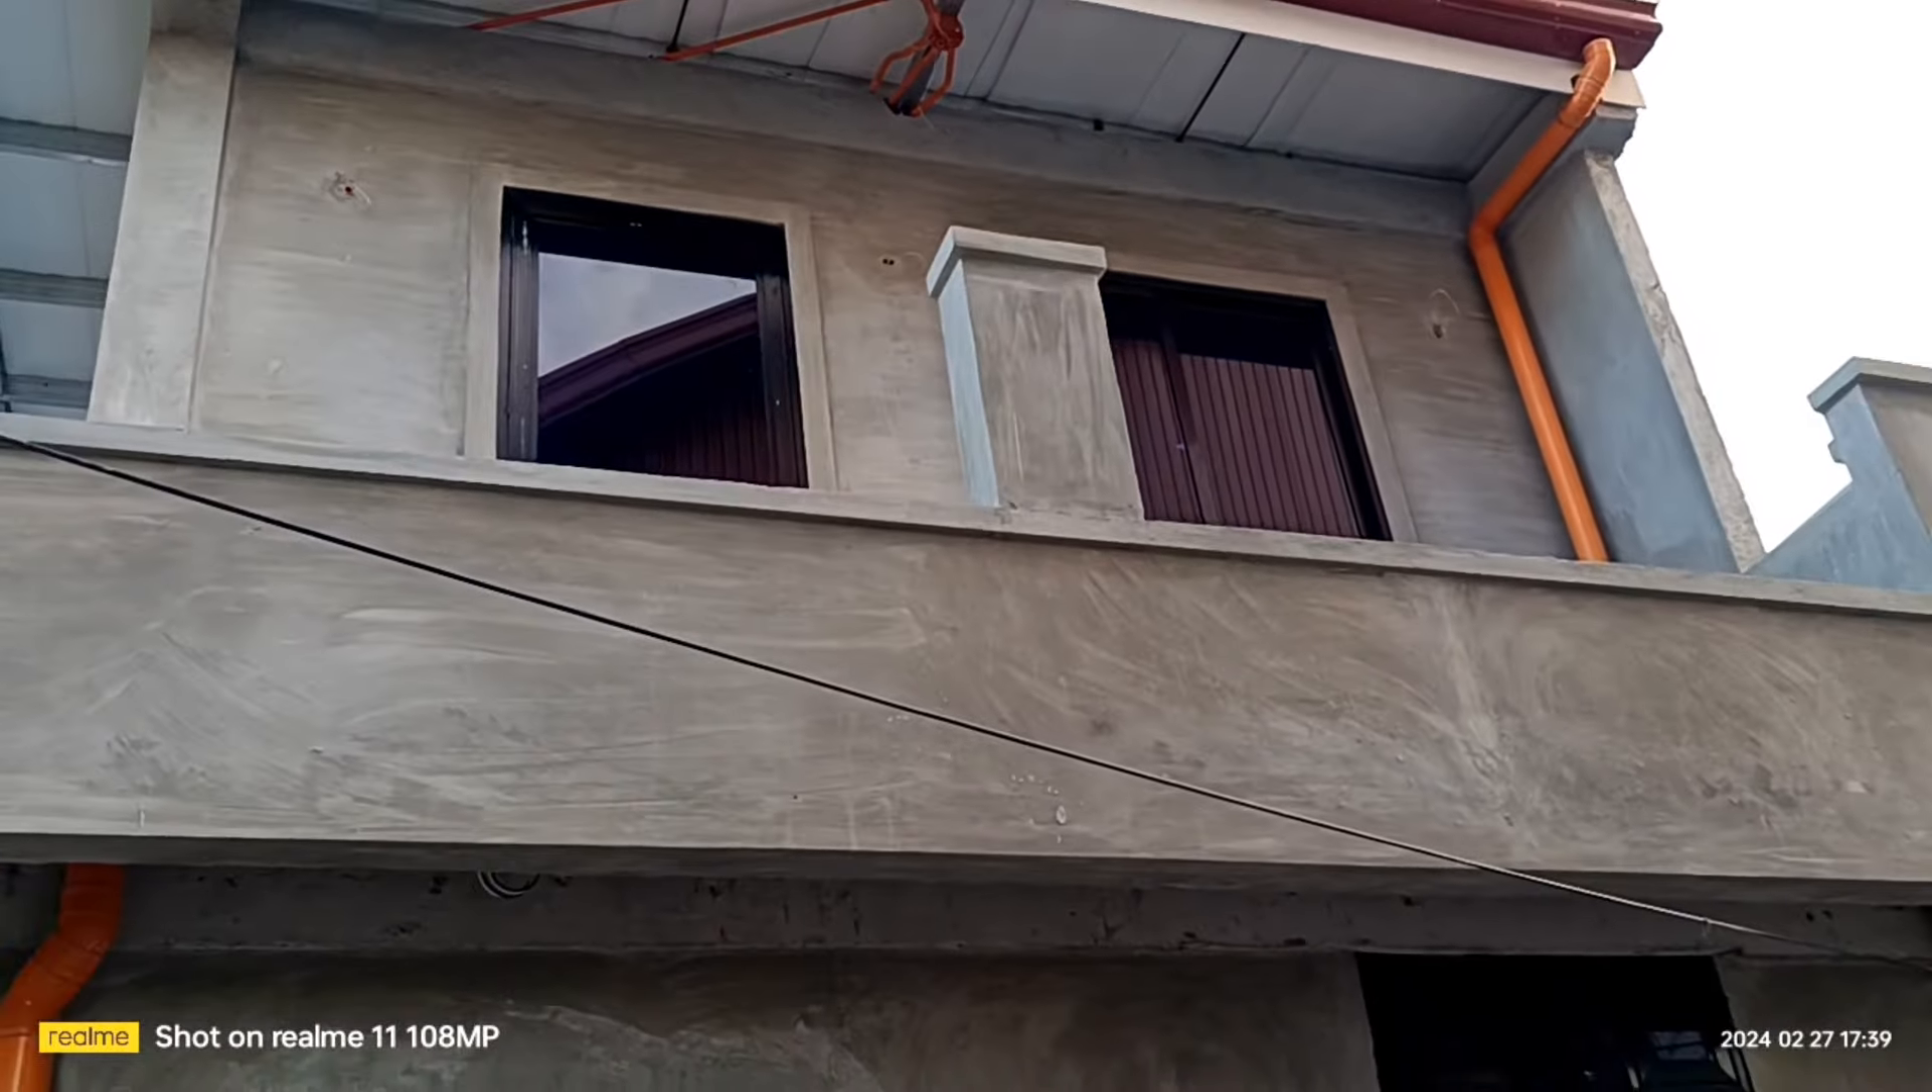Kanina nagkabit ng mga salamin na bintana kinabit na nila.